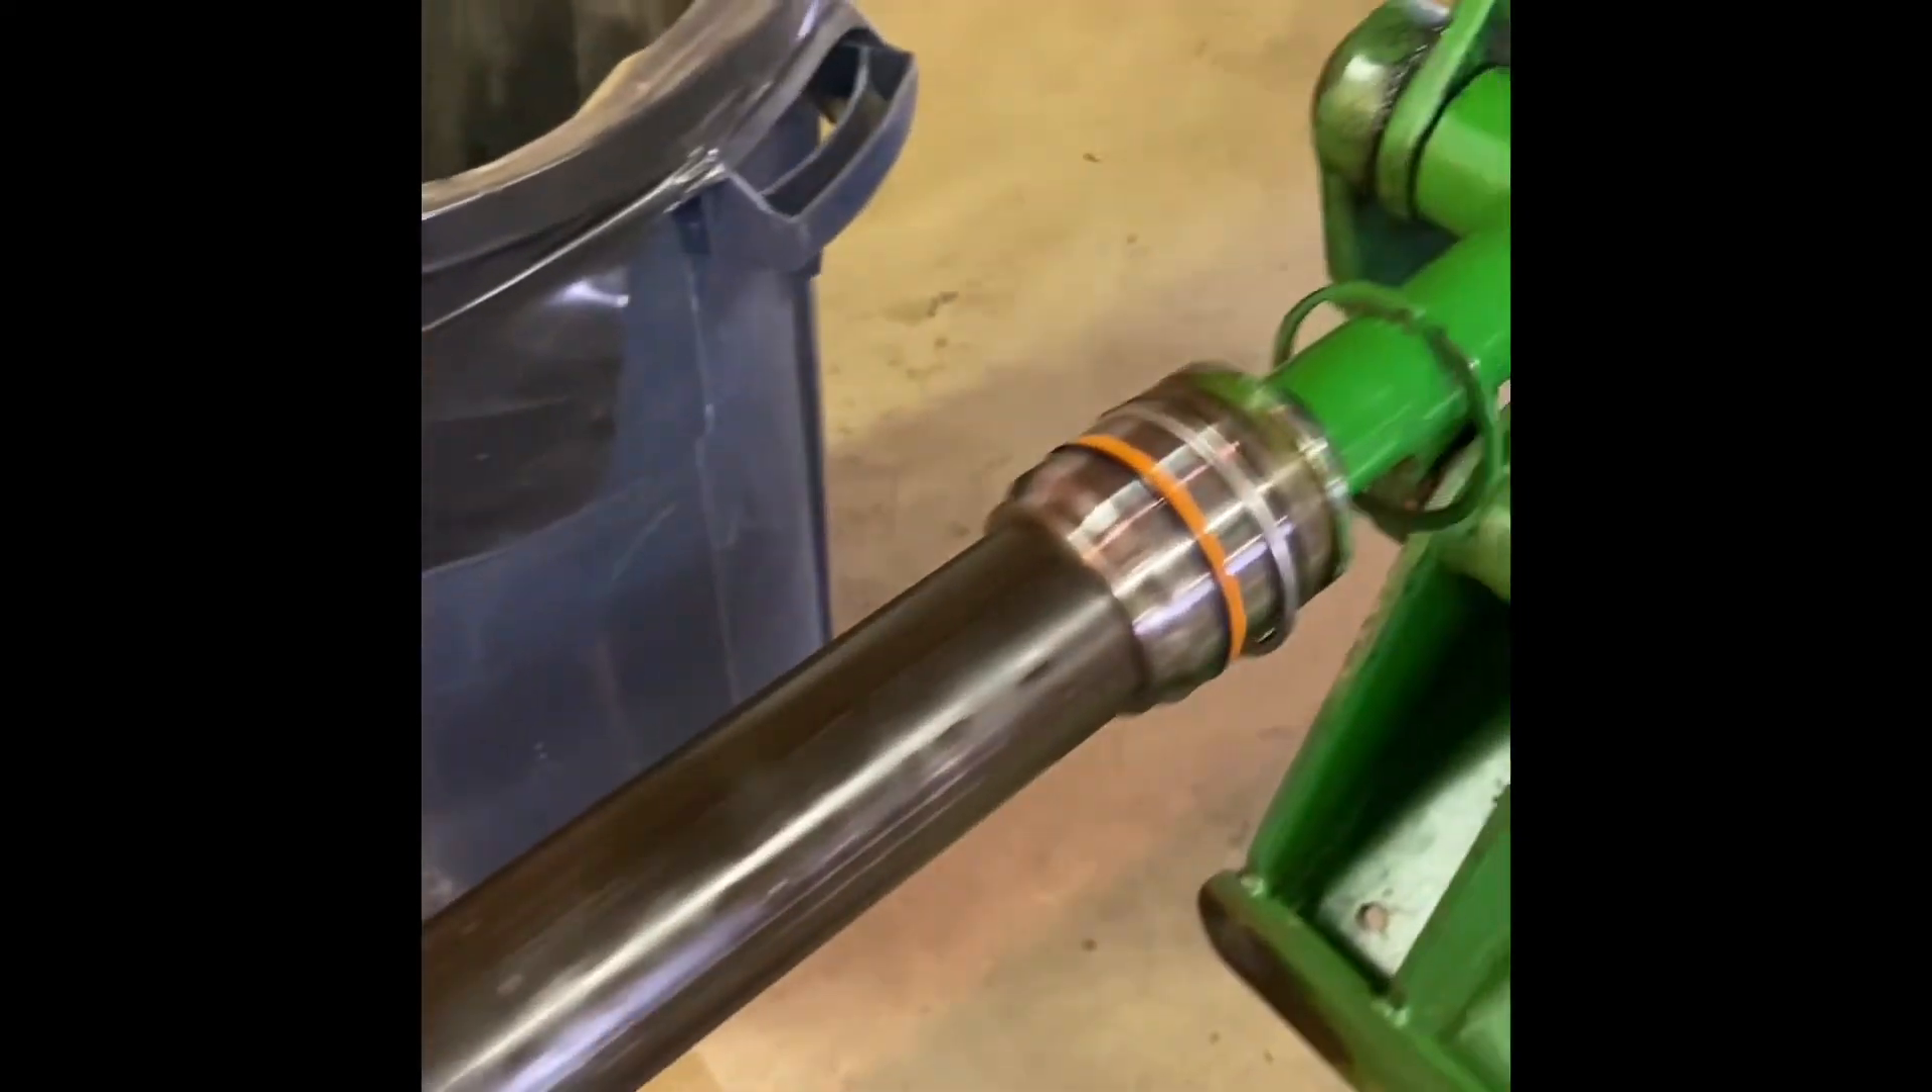Okay, we got the O-rings and other rings back on there. I got everything slid back on ready to assemble.